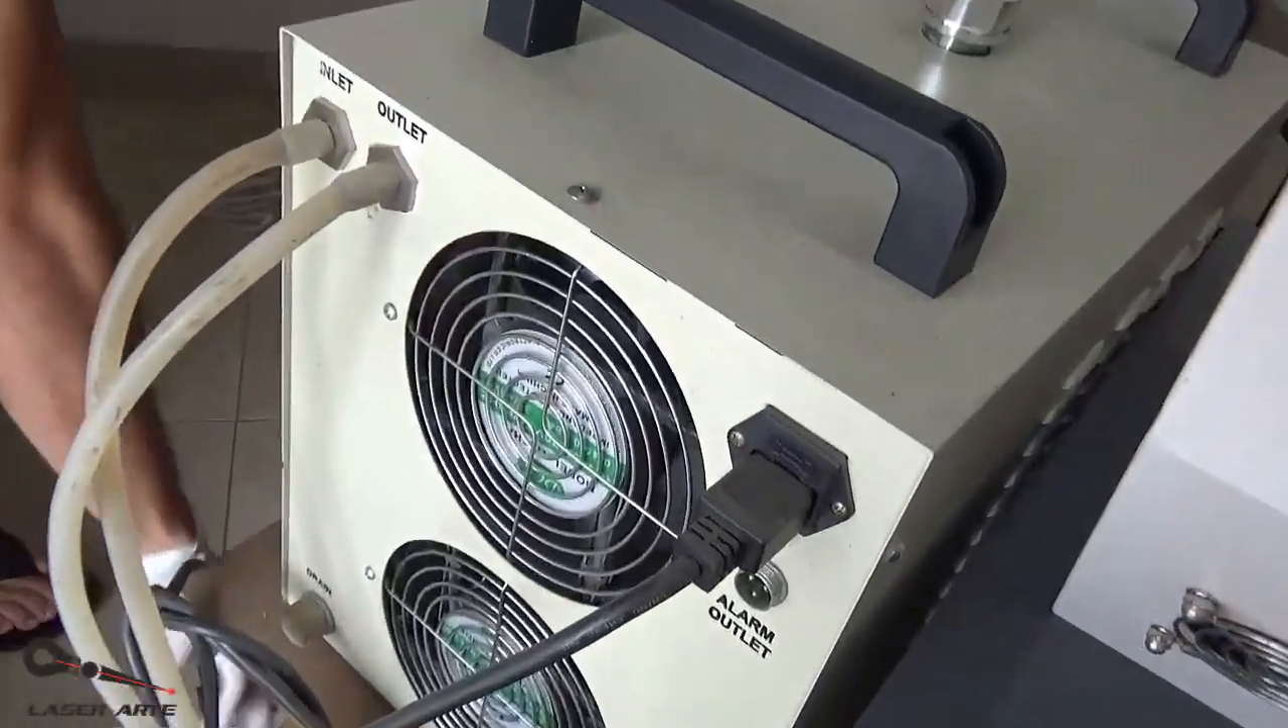Aquí ya instalamos la entrada del agua y la salida del agua.